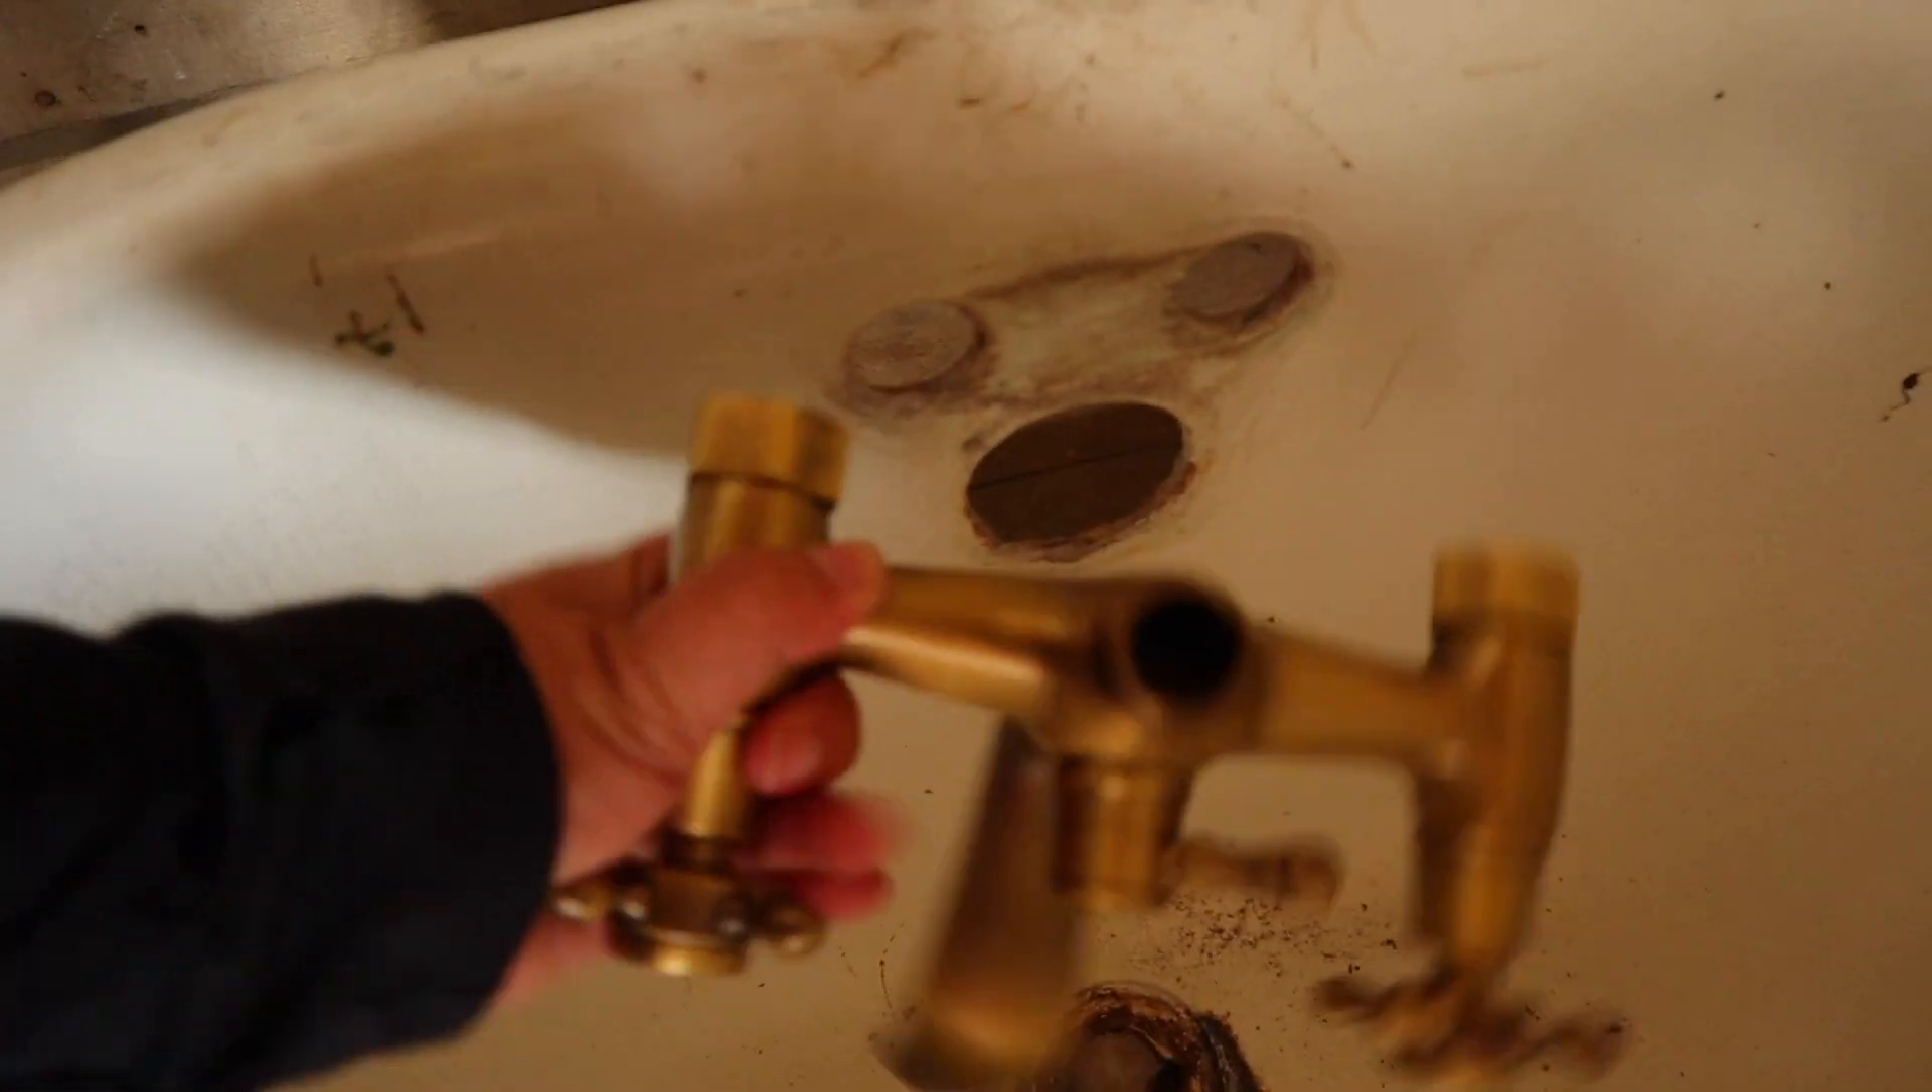And this is how the spigot goes on. As you can see, it's way wider than the holes.